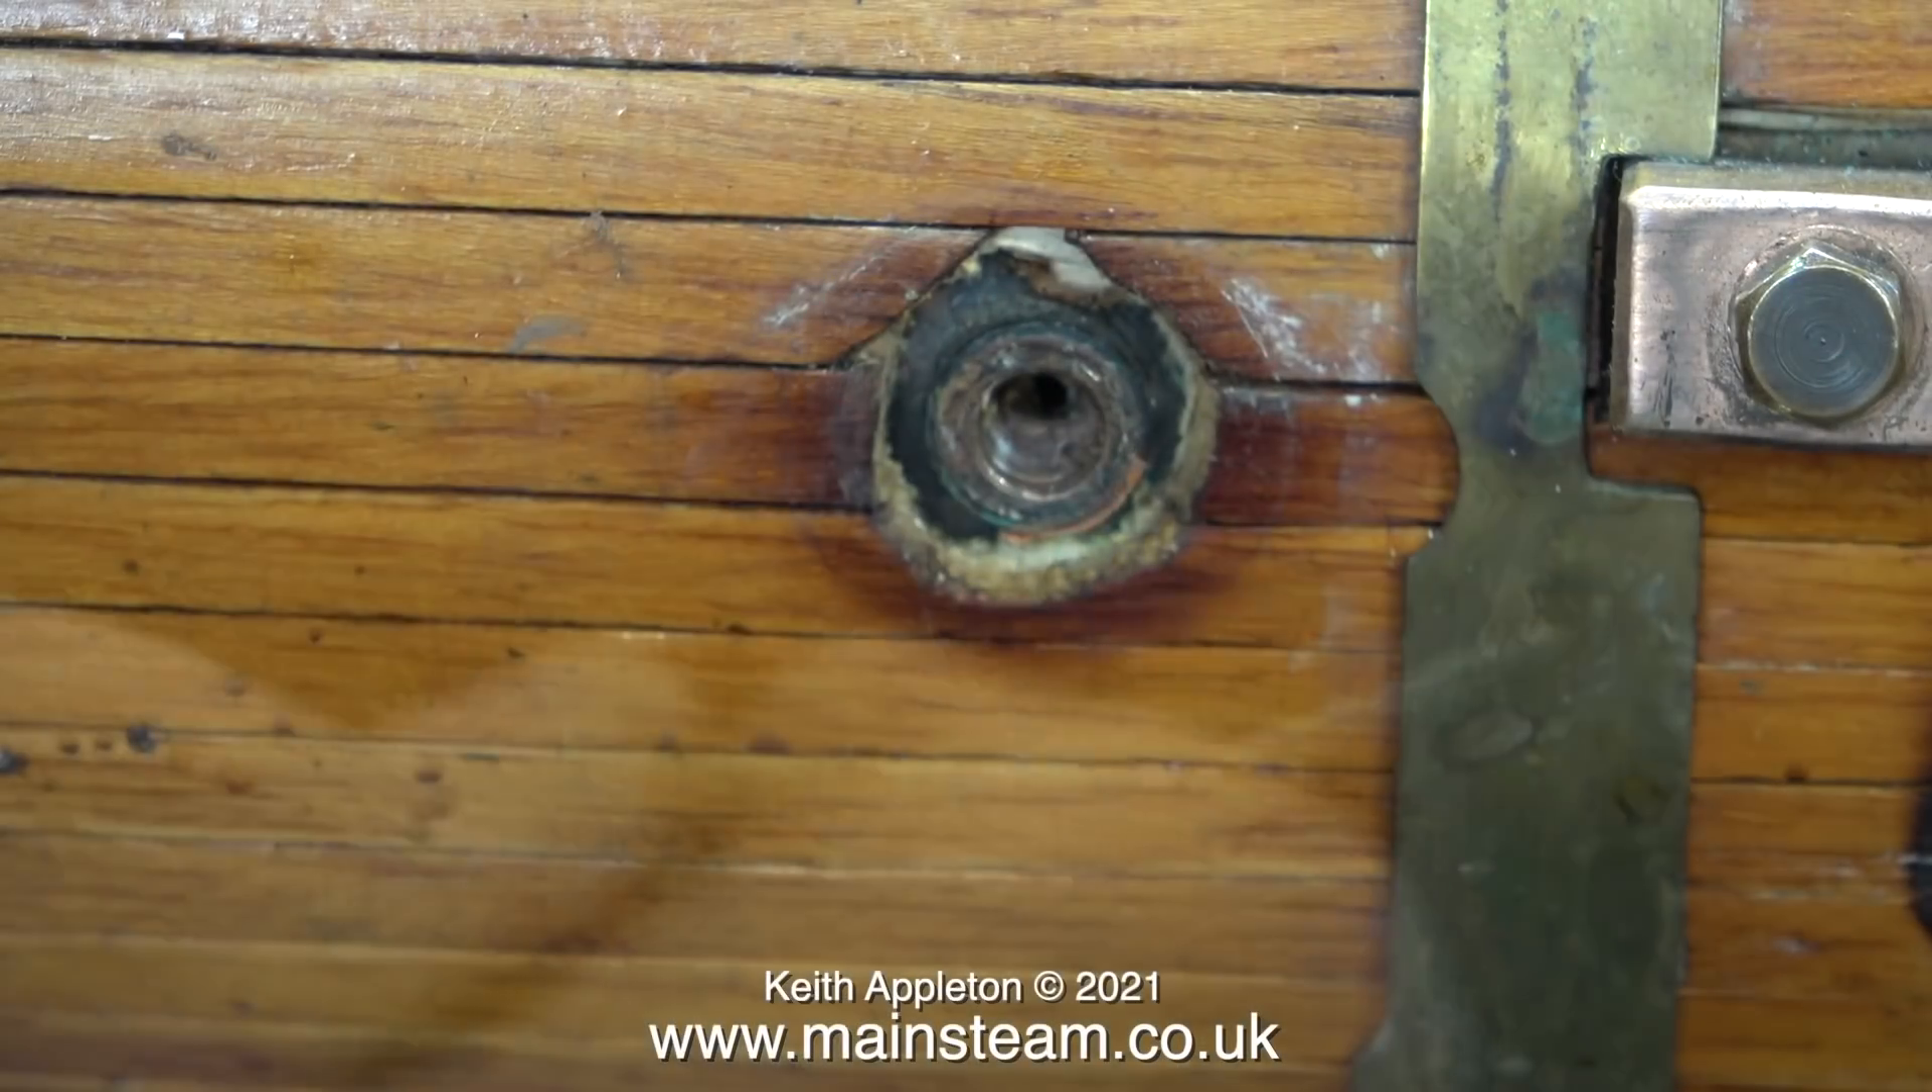I've just removed the check valve adapter and at first i thought this had broken off but no it's some sort of sealant.